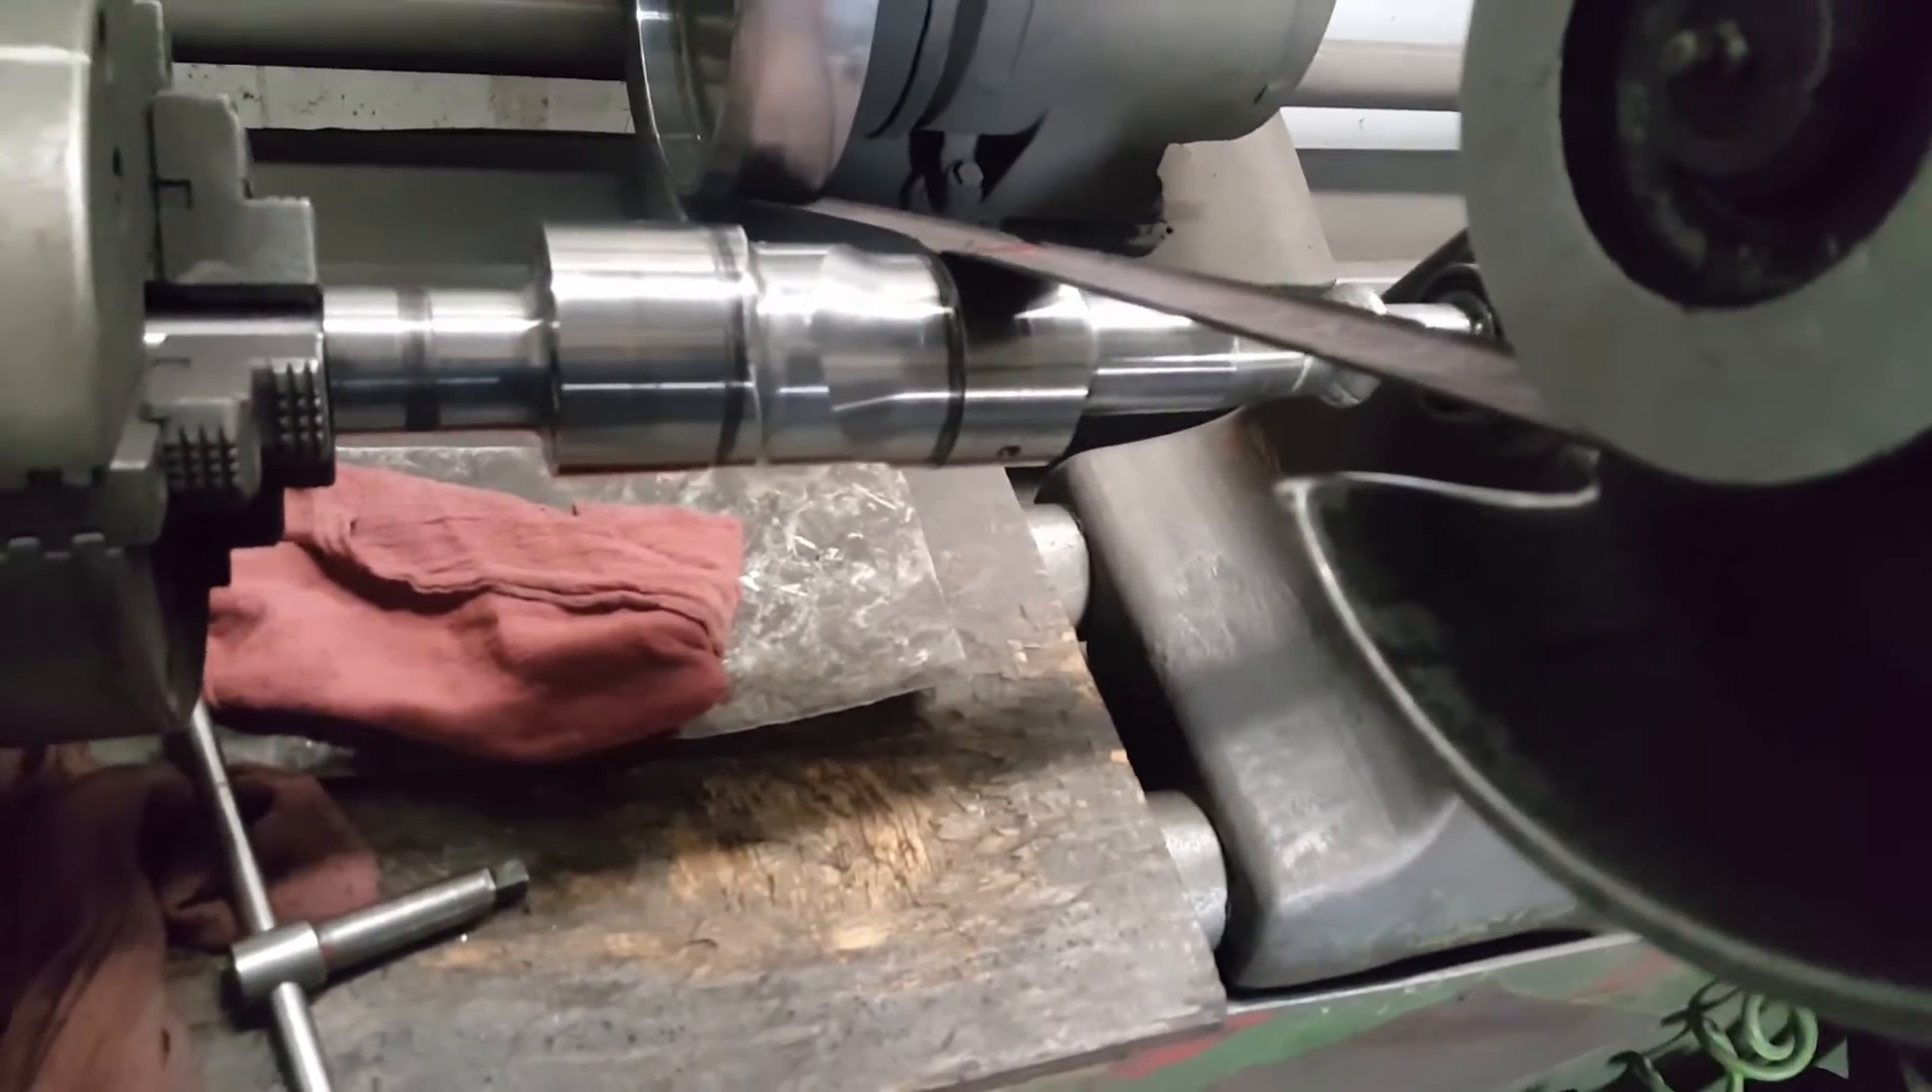Okay we have our belt in place ready to go.